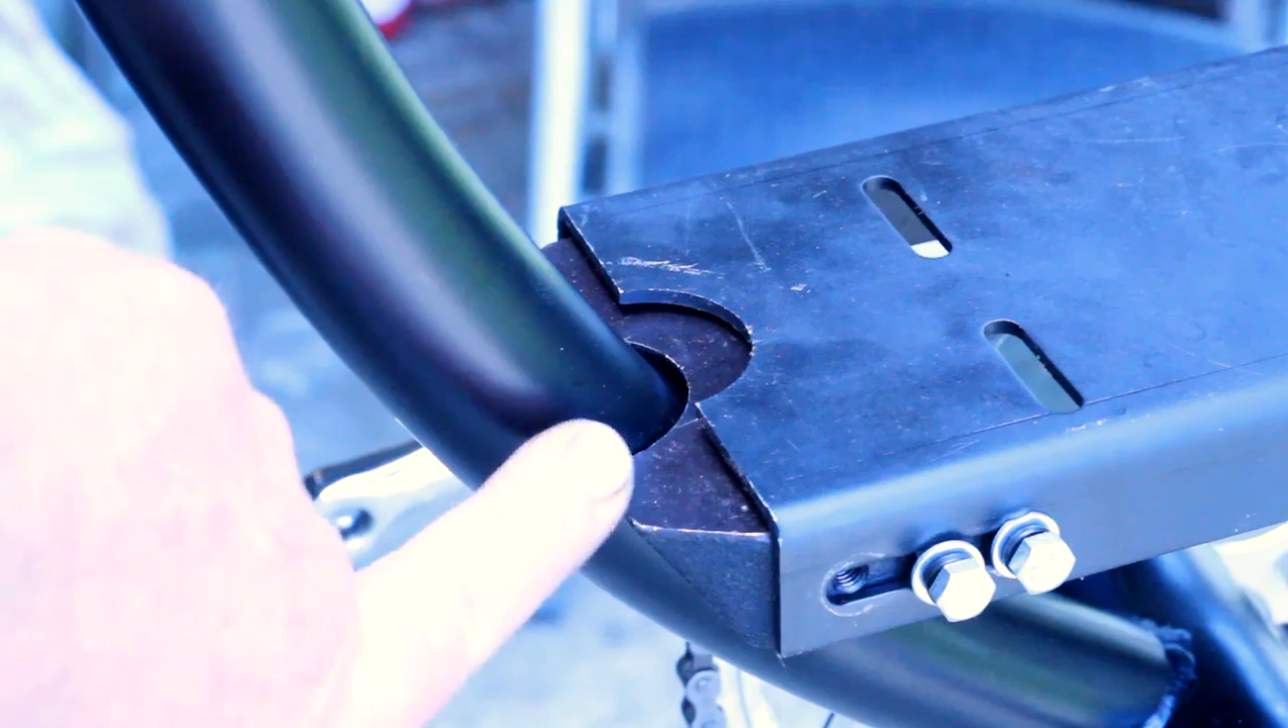We have a problem here we've got a bit of a gap here where the mounting plate mounts to the frame.